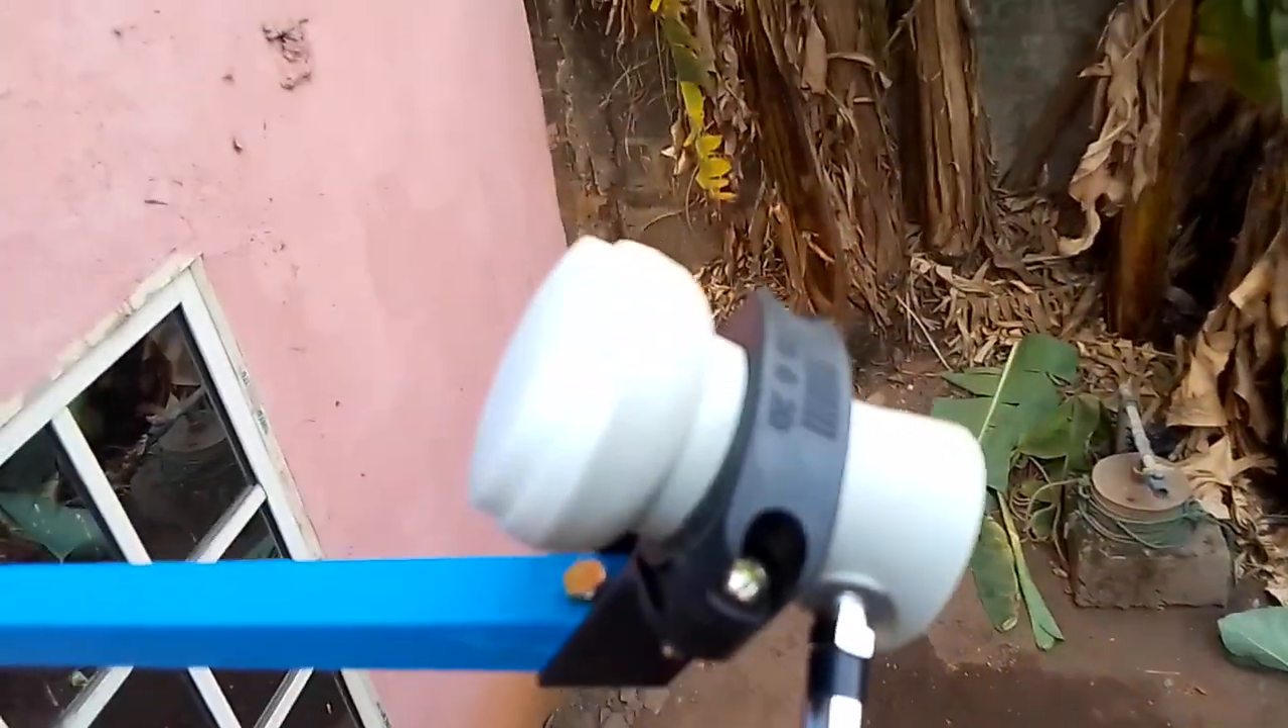So I want to do the tracking right now and now I have also attached the LMD this is the LMD and wire this is the meter.